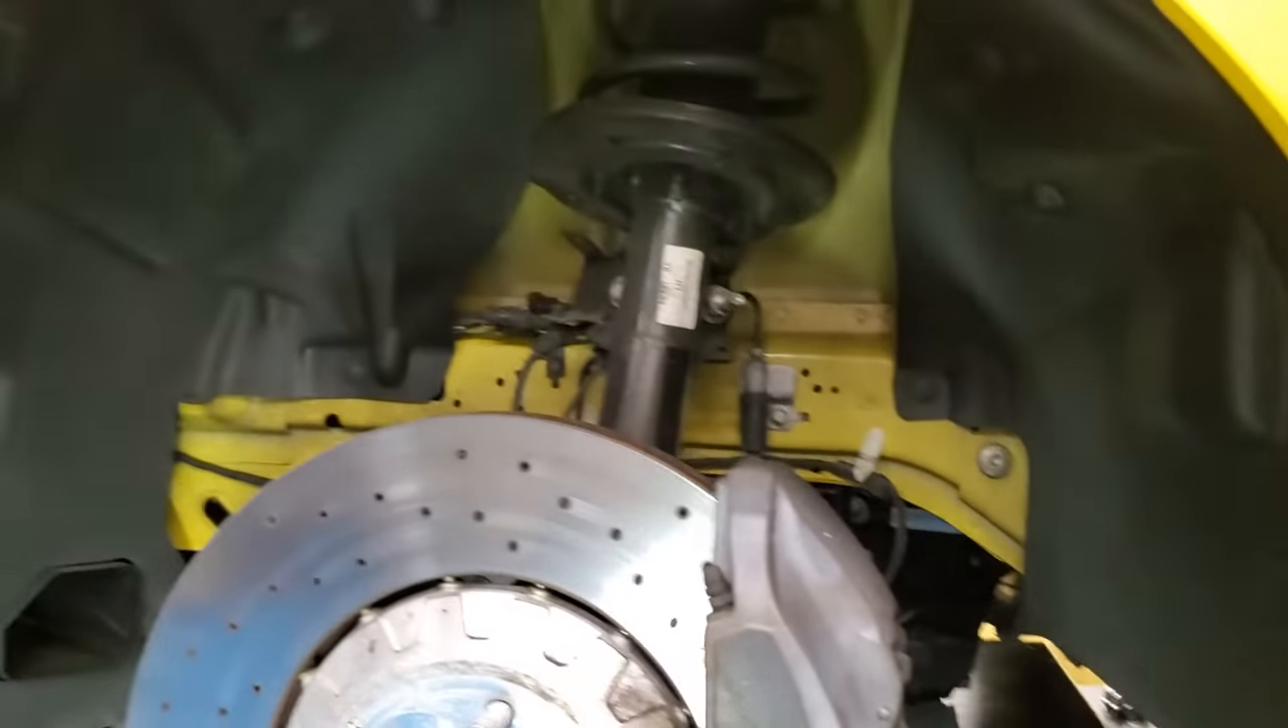Okay so we've got the front wheel off.